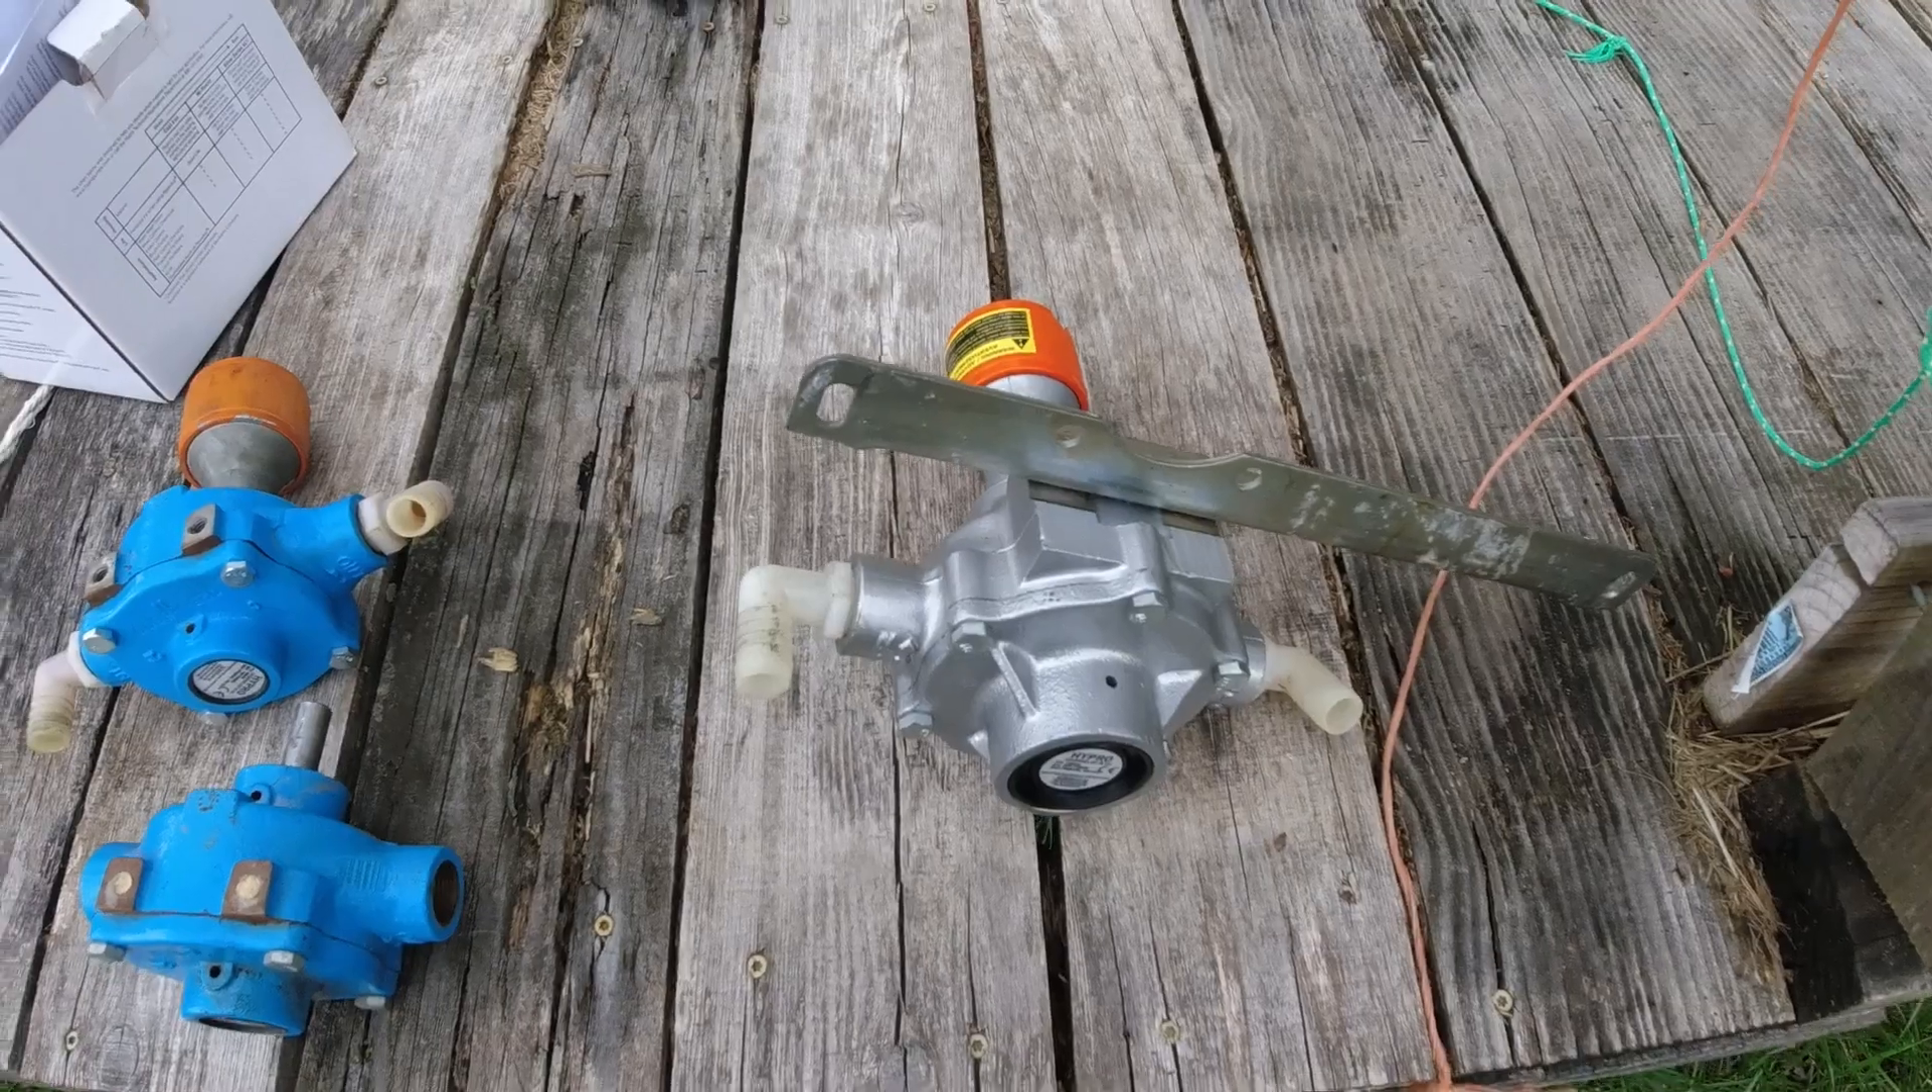I got the torque arm on here I've got the fittings on and of course I've got this coupler on.